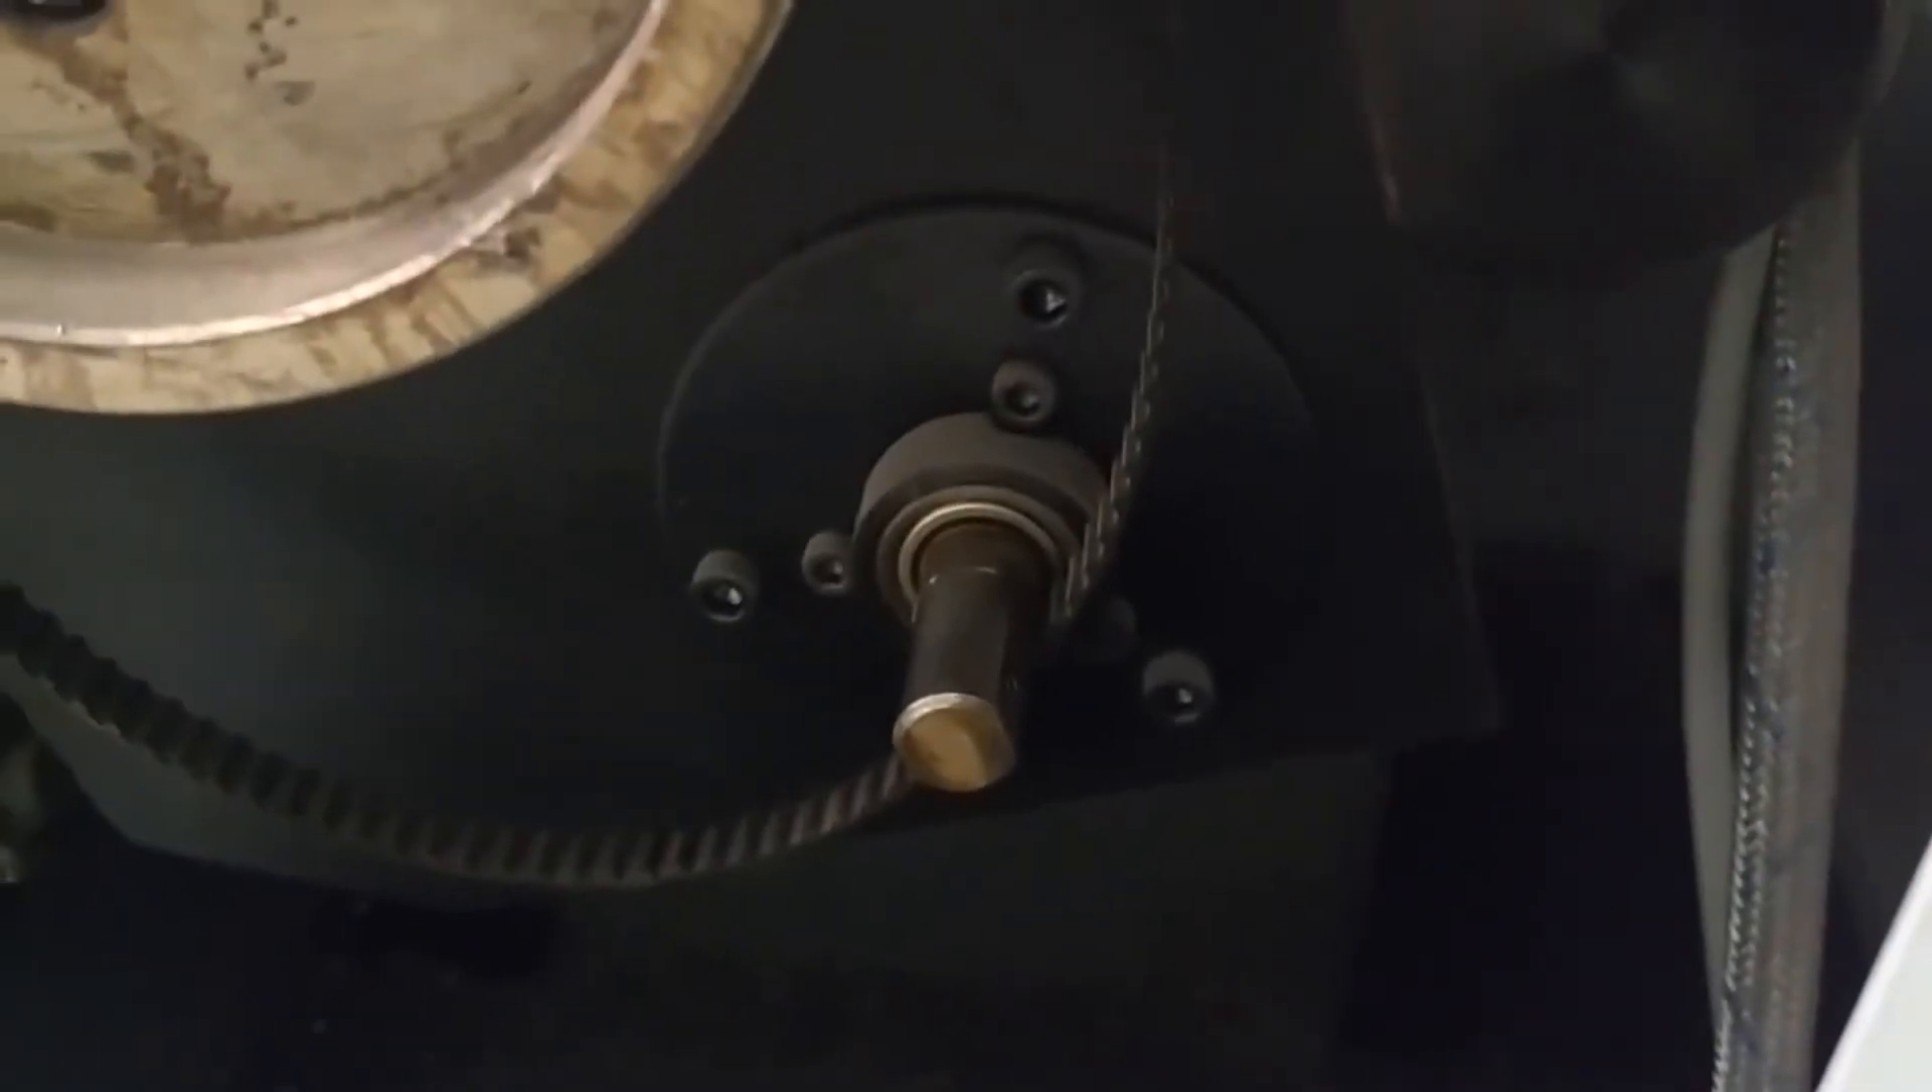Okay, I've got the pulley off and you can see the mounting bolts here so I'm going to pull those off and hopefully pull this out and that'll give me access to the encoder.